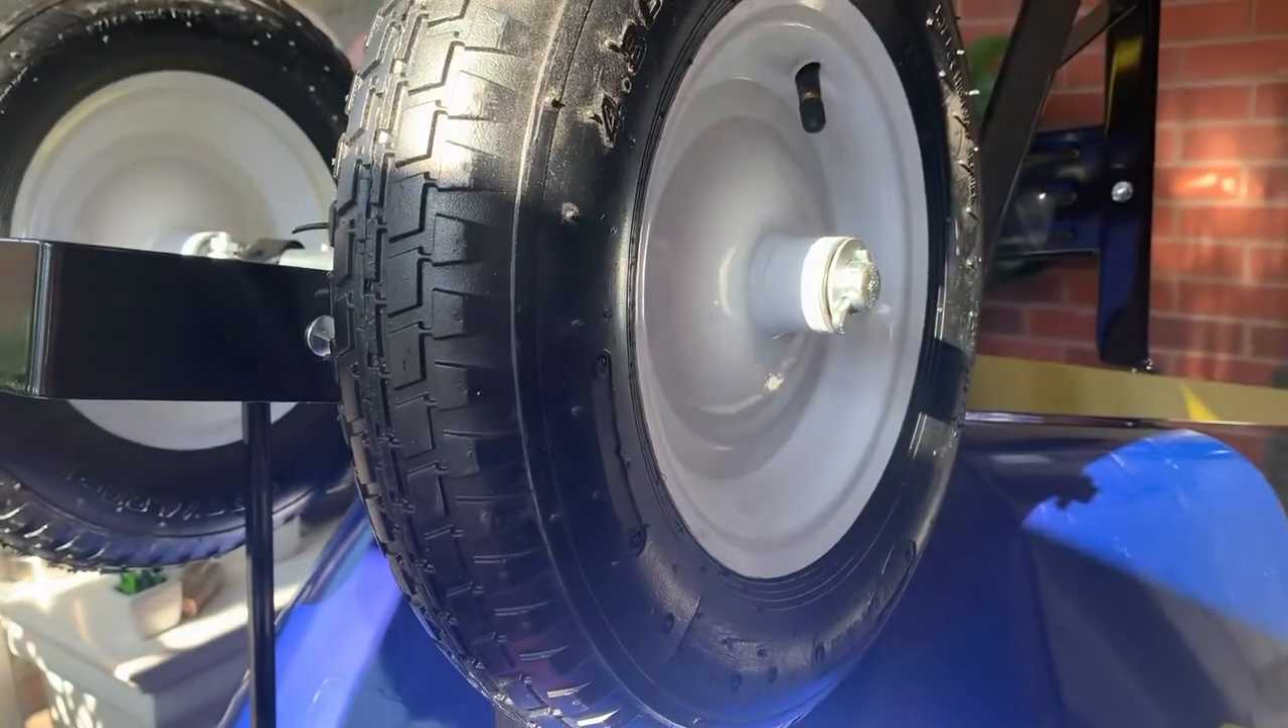In this phase, what we've done, in this stage, we put both pneumatic tires on.